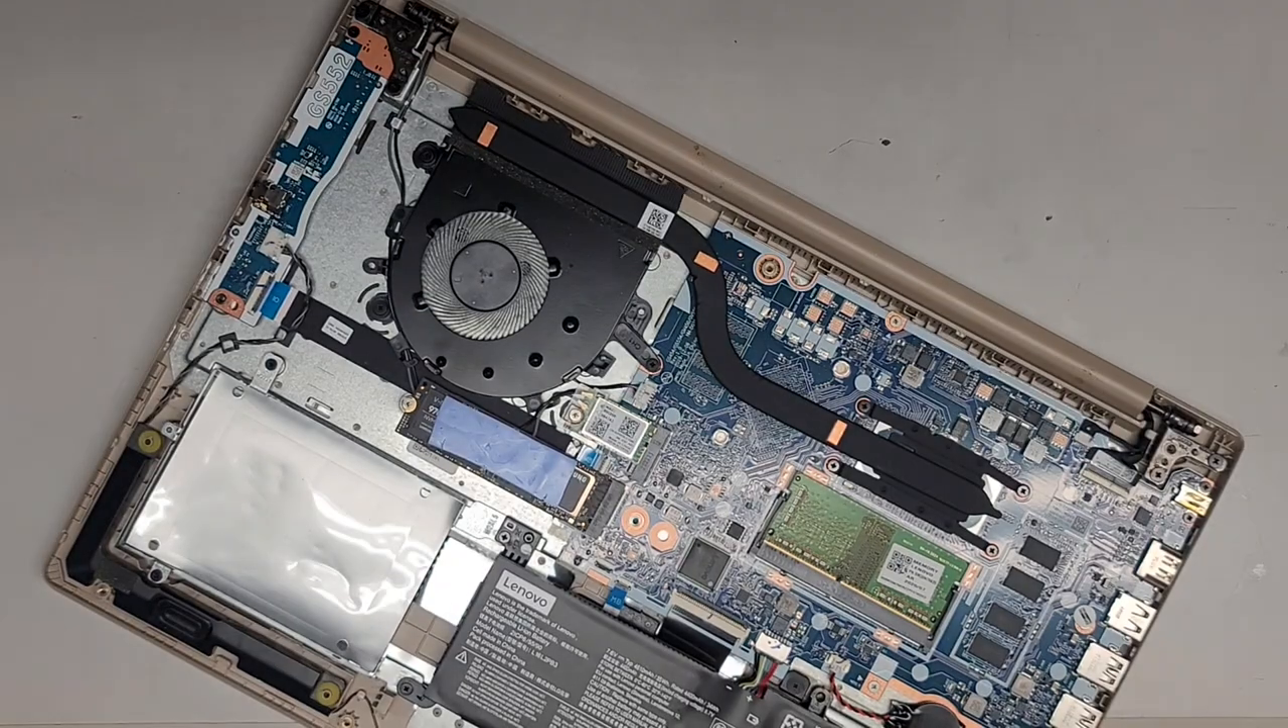Here we go, we got the bottom cover off.